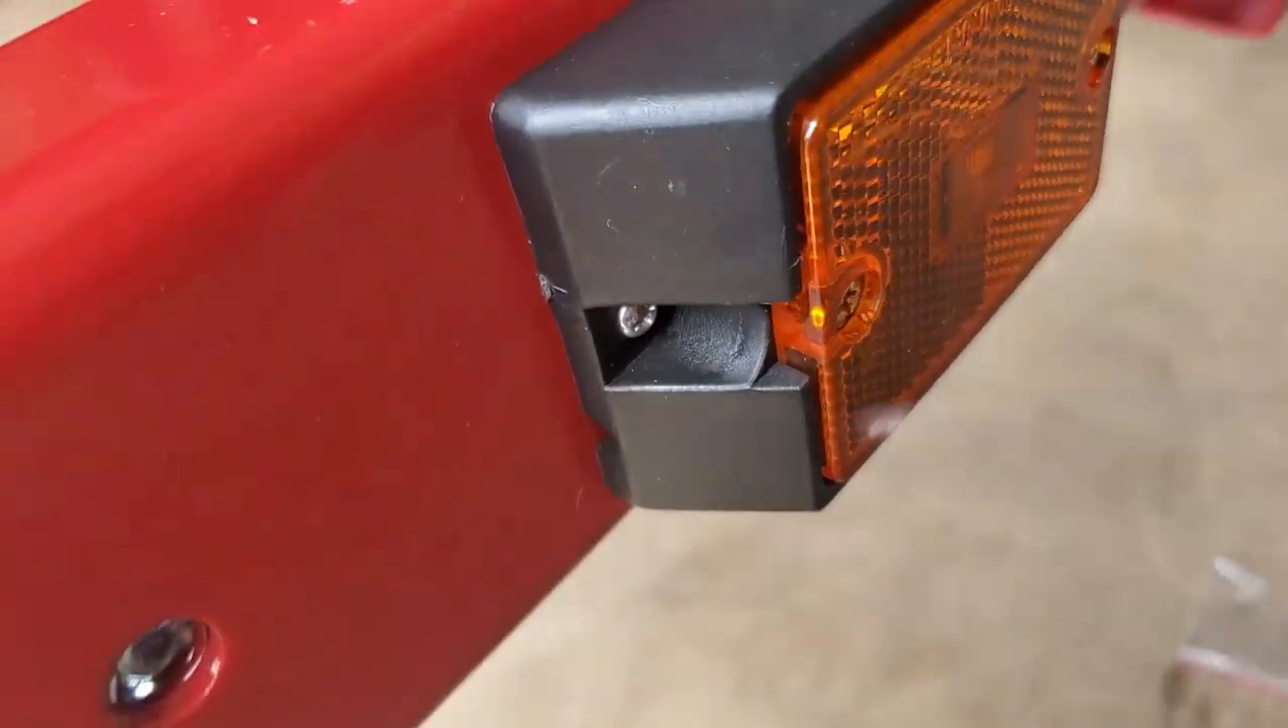We're done installing the front side markers and this is how it looks looks very nice and neat.